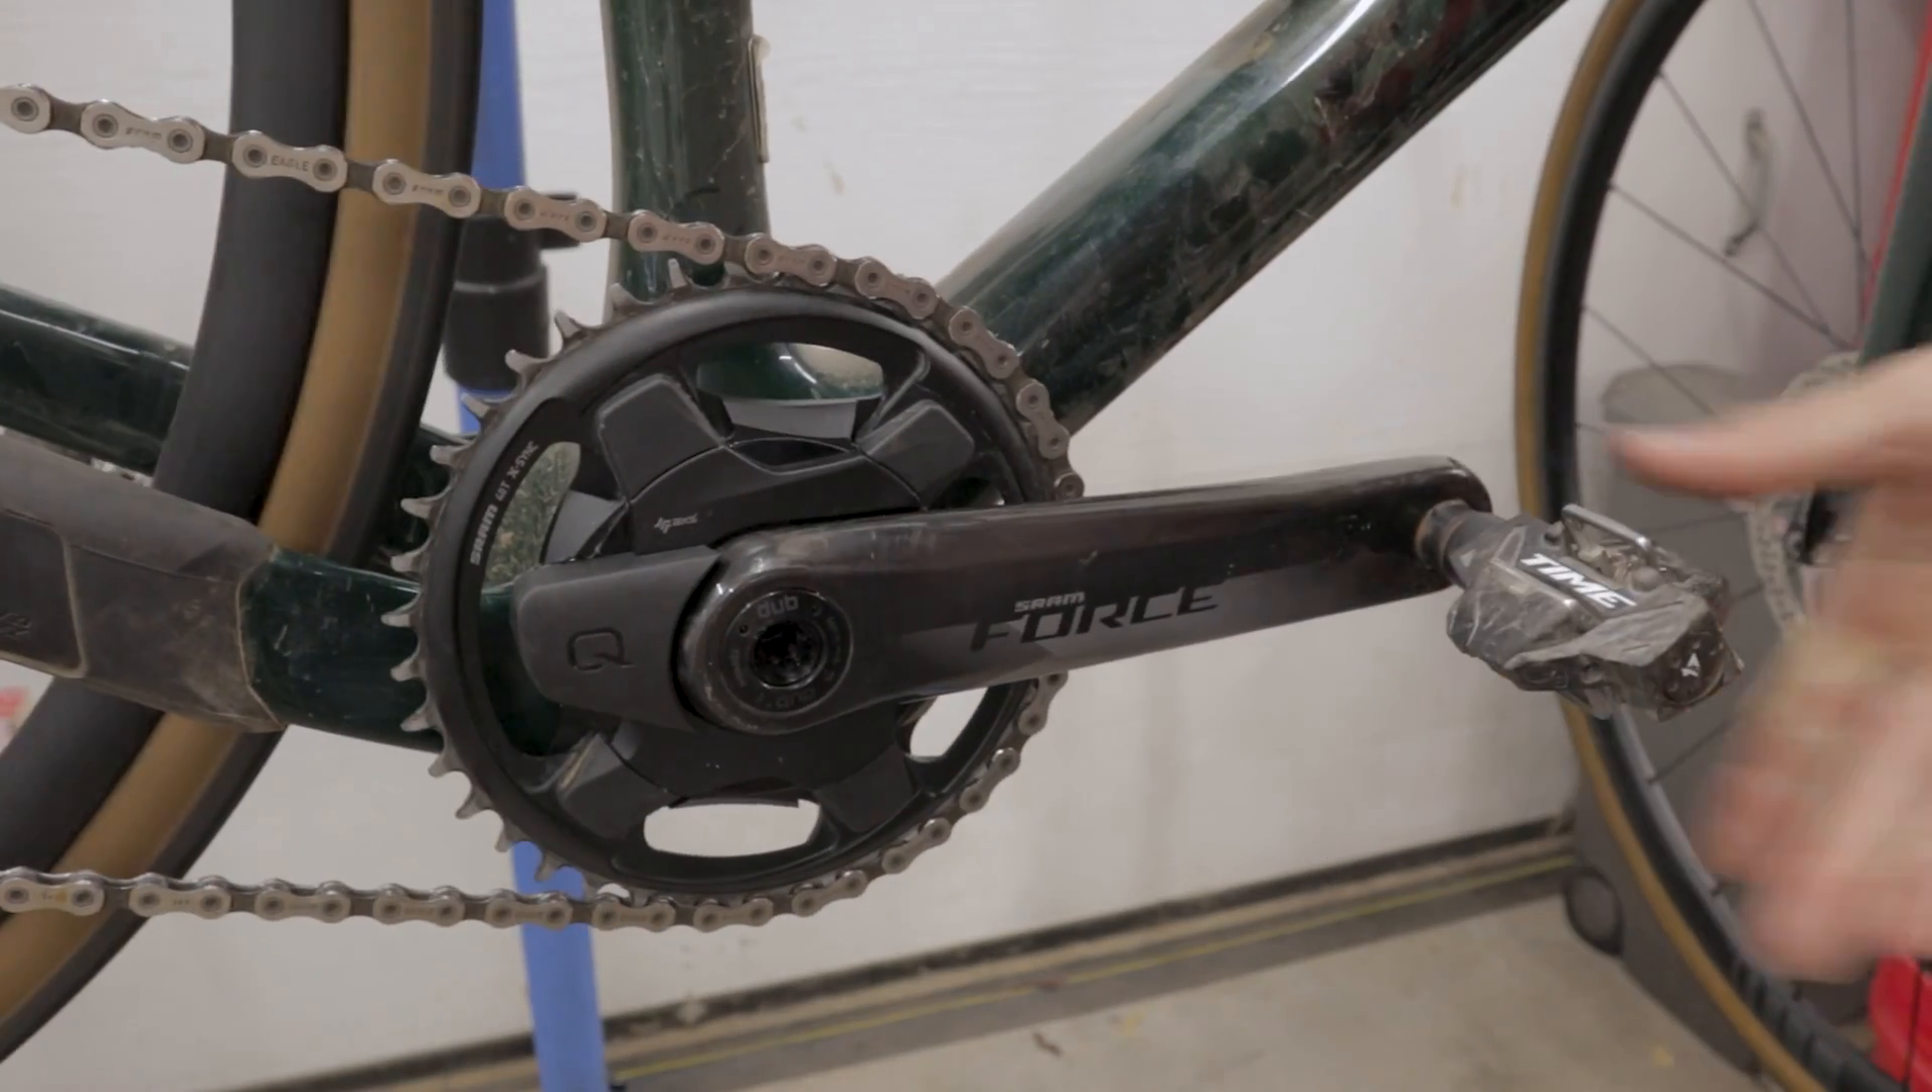There we go we've got power meter crank set all installed on the bike.